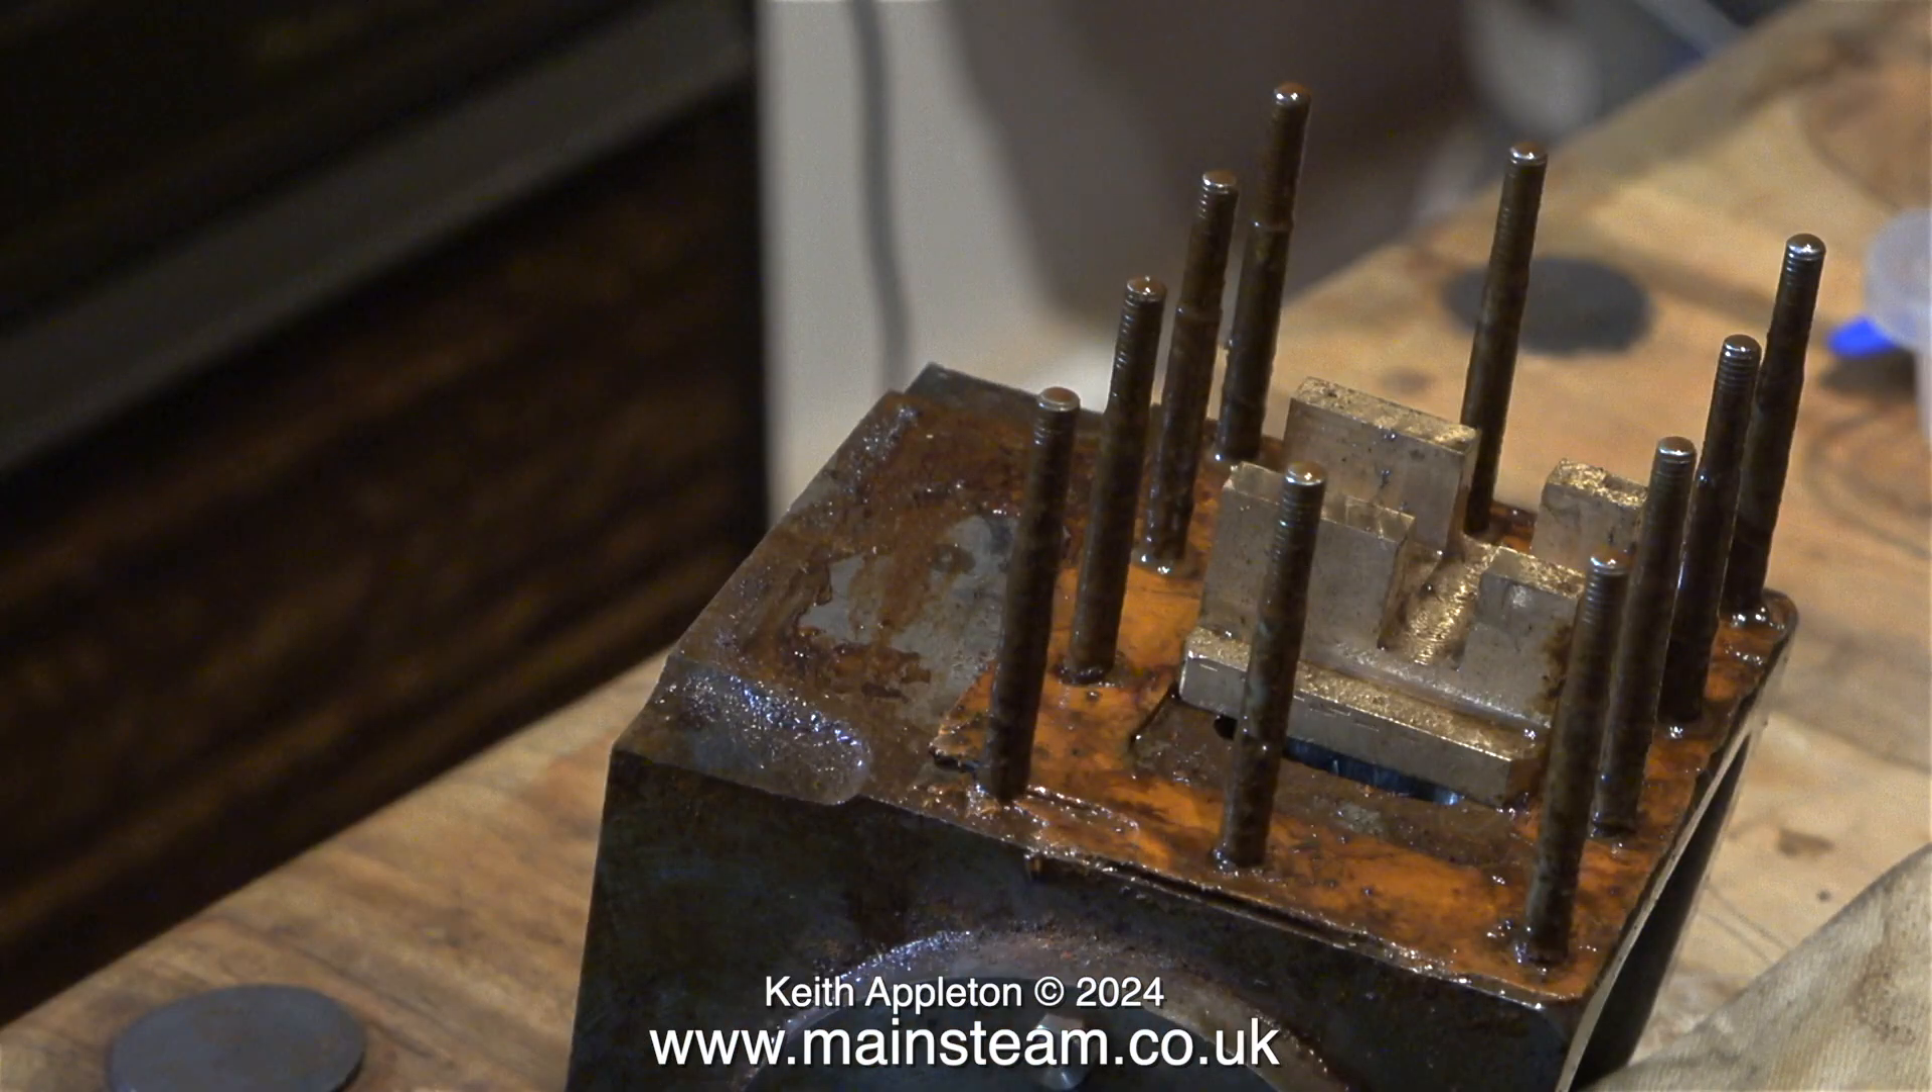Eventually, the steam chest parts company from the studs, which, as you can see, look very rusty.